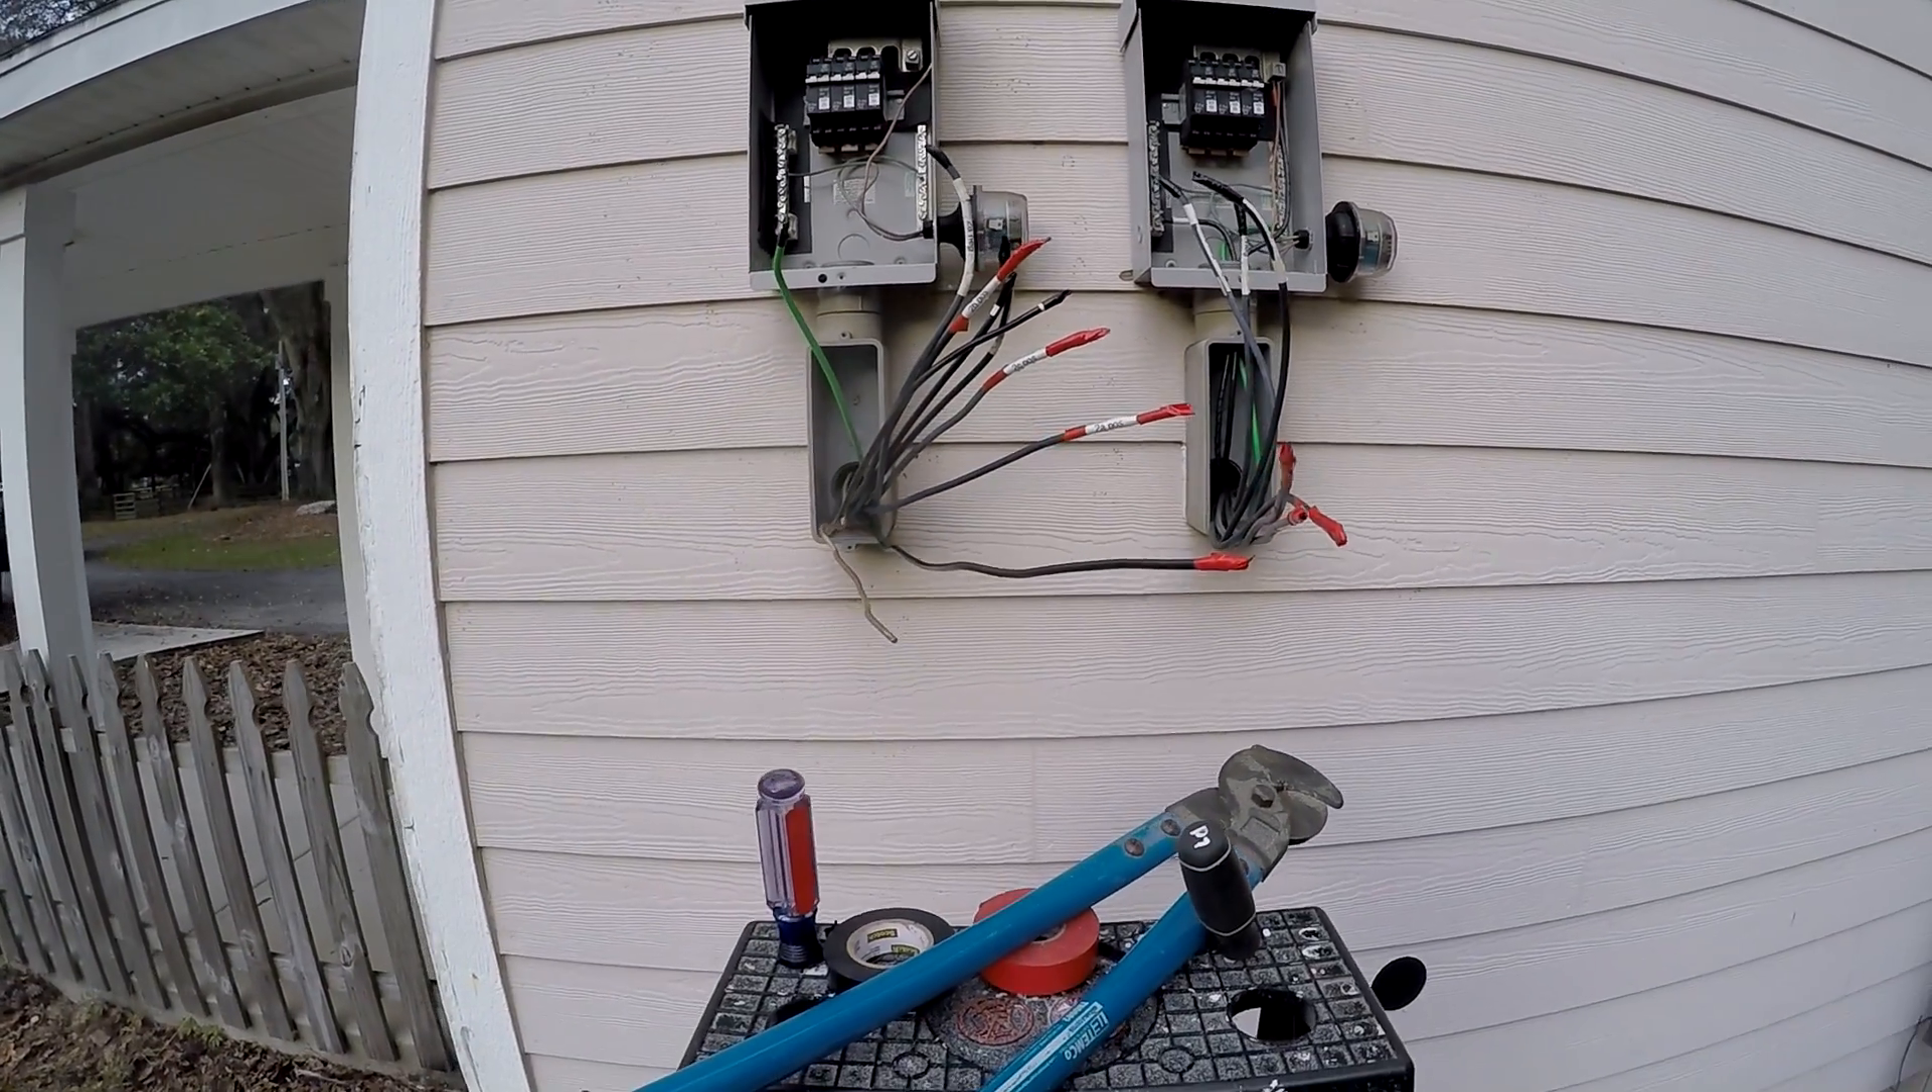Alright, so I got all the wires pulled off of the combiner boxes. I cut them all off and taped them up because when the sun comes up these are going to be hot.